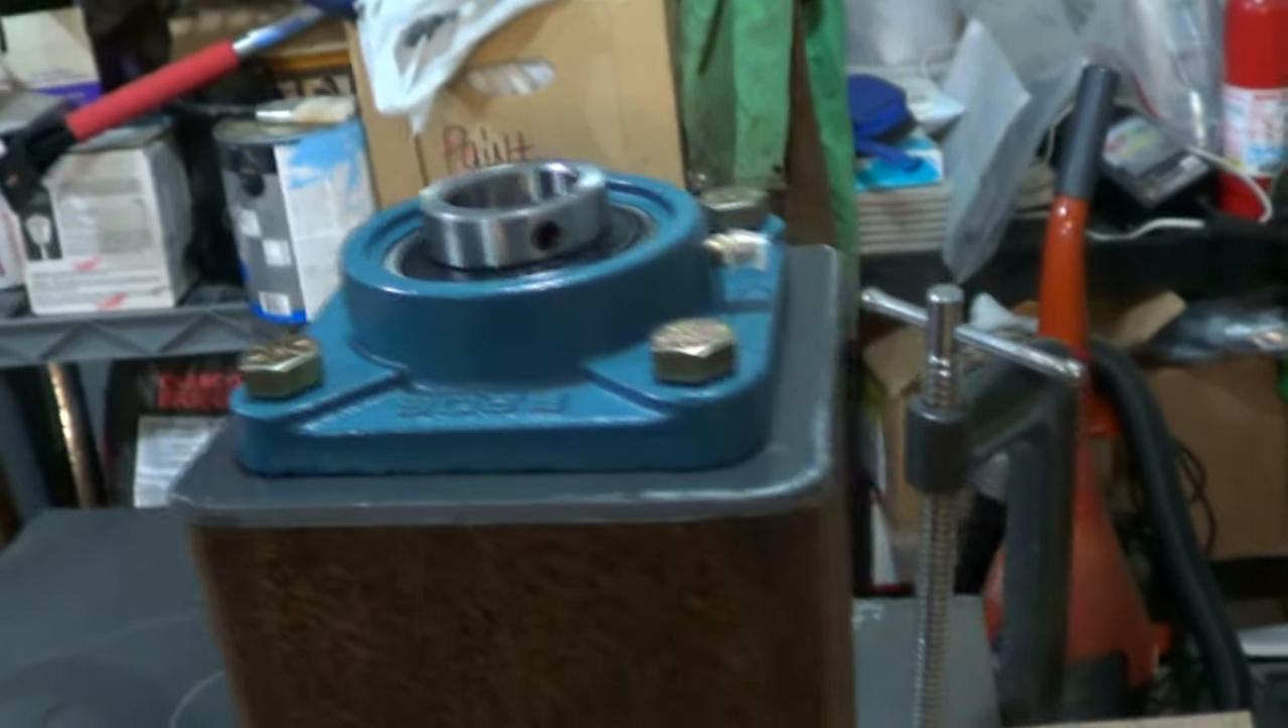Okay now I got the bearing on the the end cap.